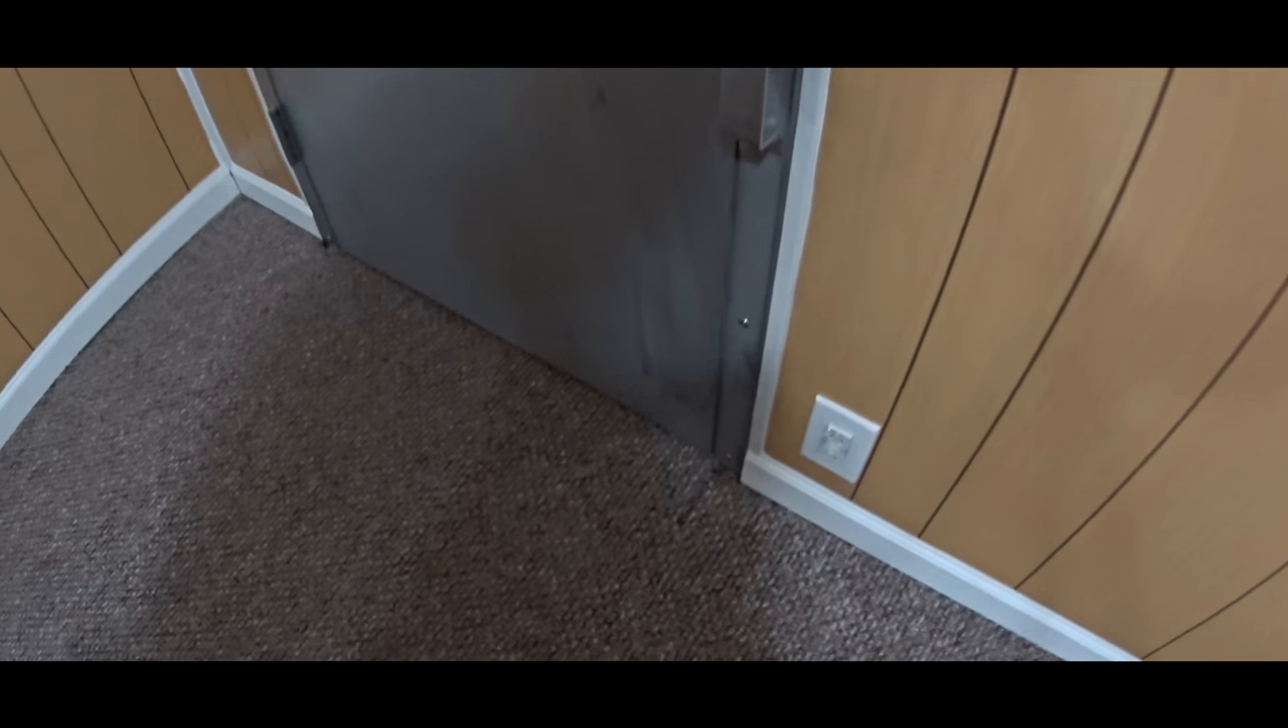So as you see we finally finished this wall with paneling and some trims and the room is ready.